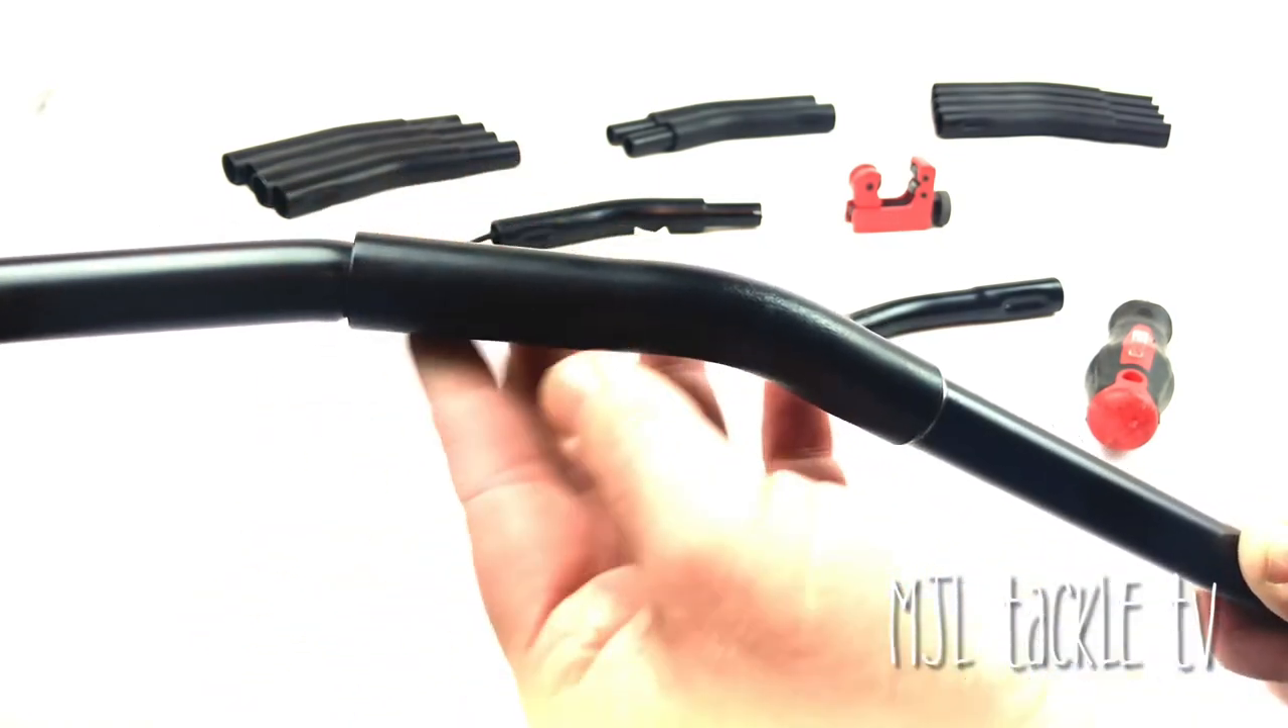Here's the armor joint fitted so we've got it attached to the top section and also the bottom section with a little groove.